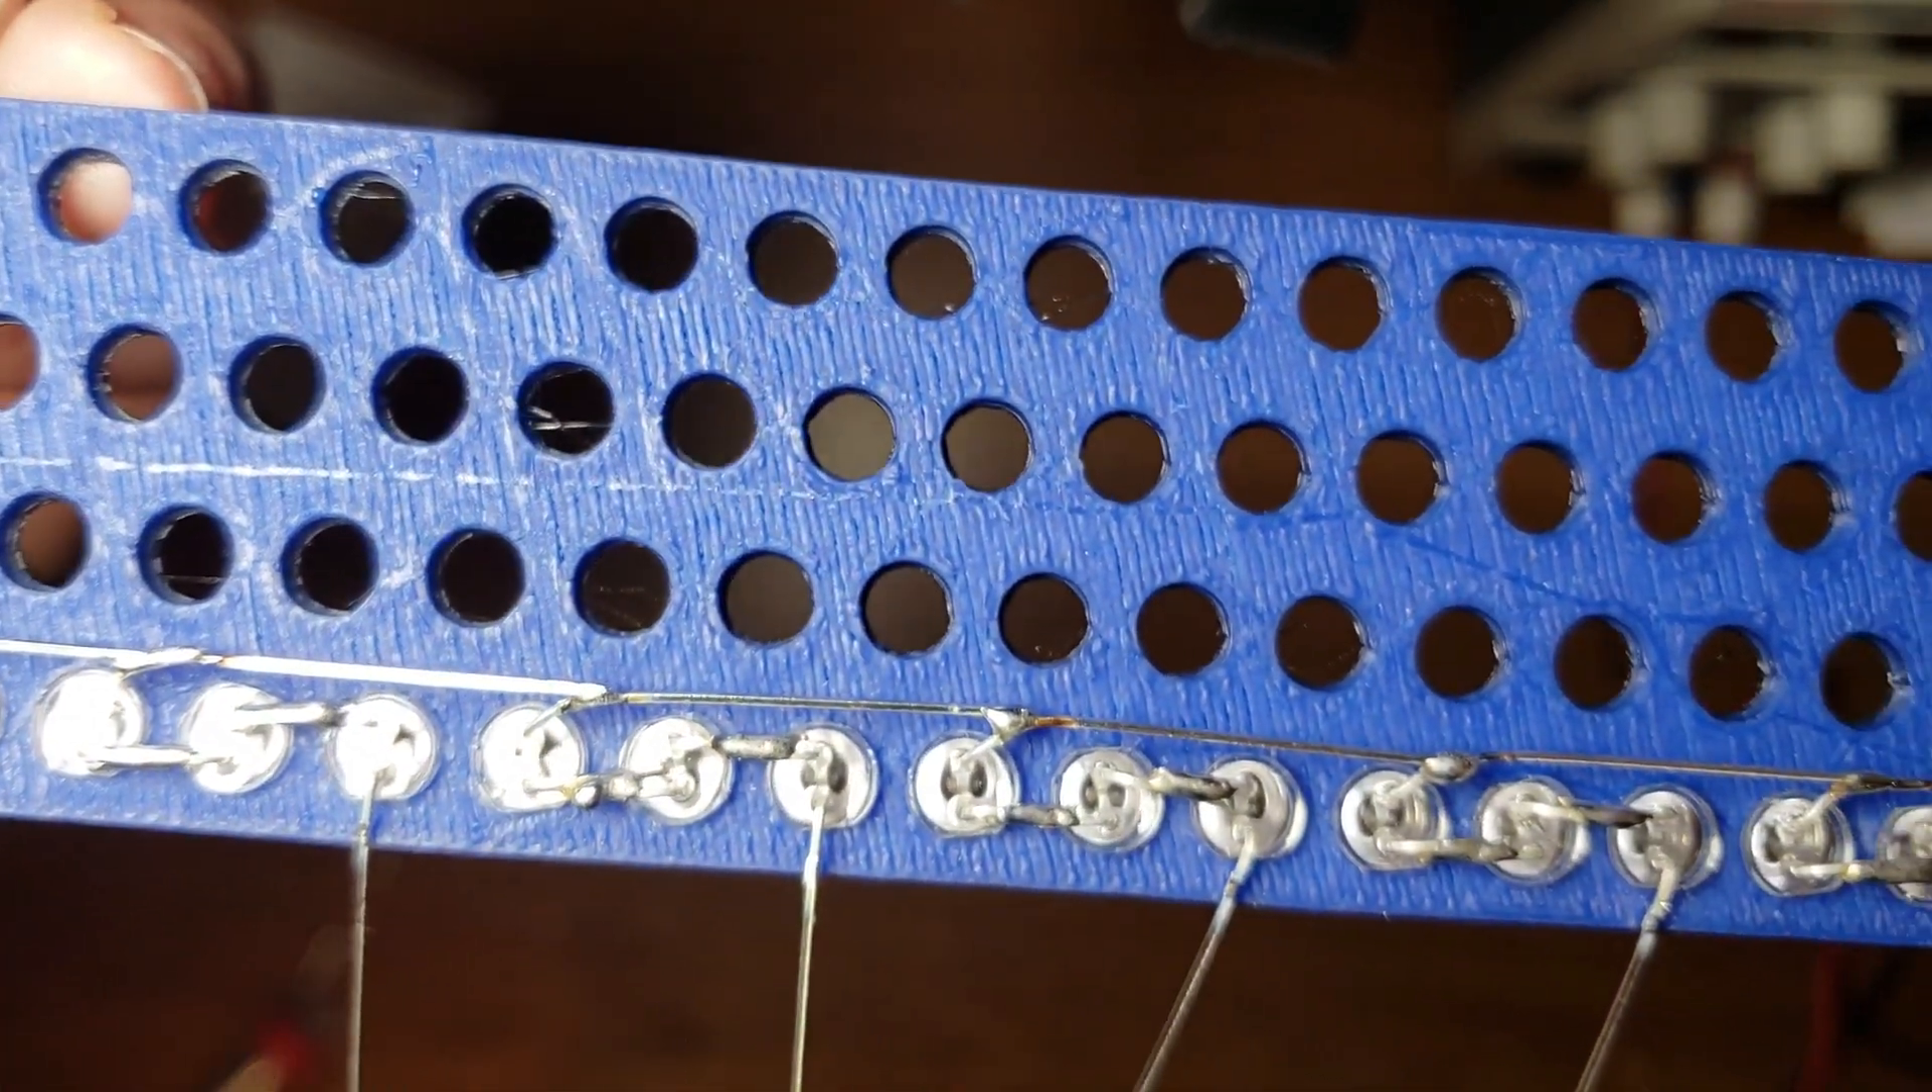And then along the top there, I ran all of the positive leads together since they're all going to be a shared positive or positive connection and all the grounds are what you see sticking out around the outside.